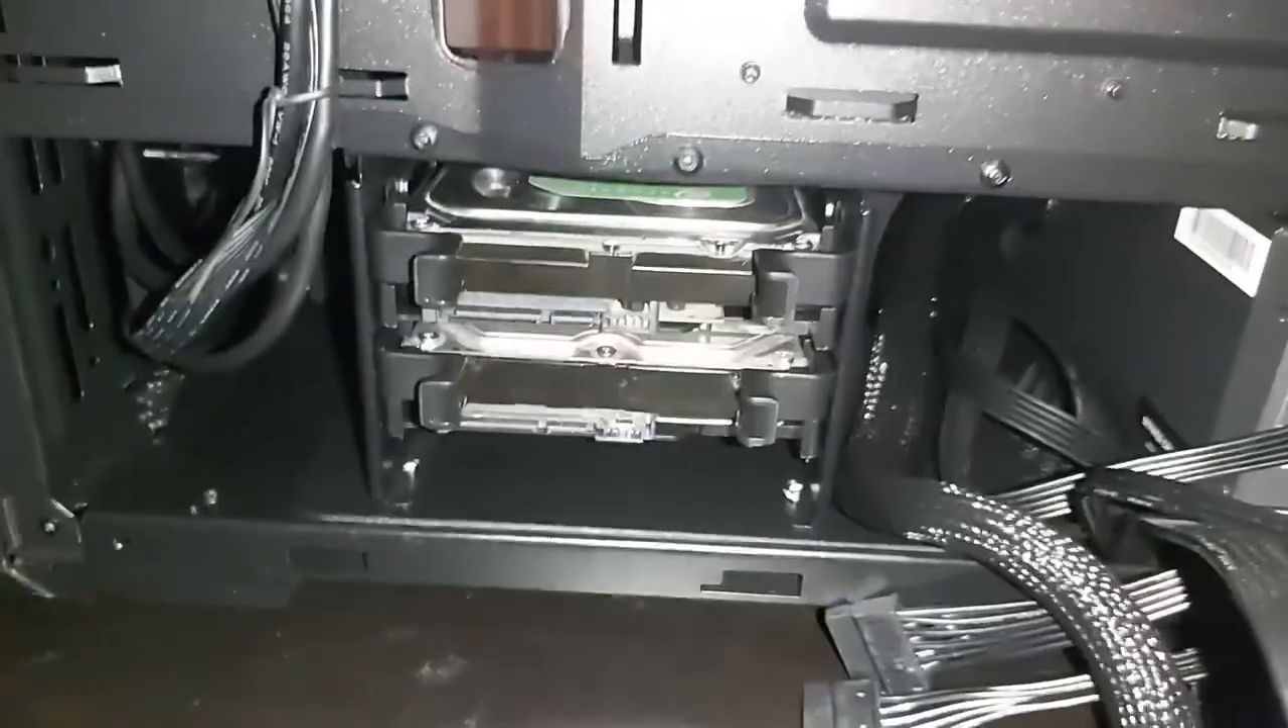But i put in the two hard drives.